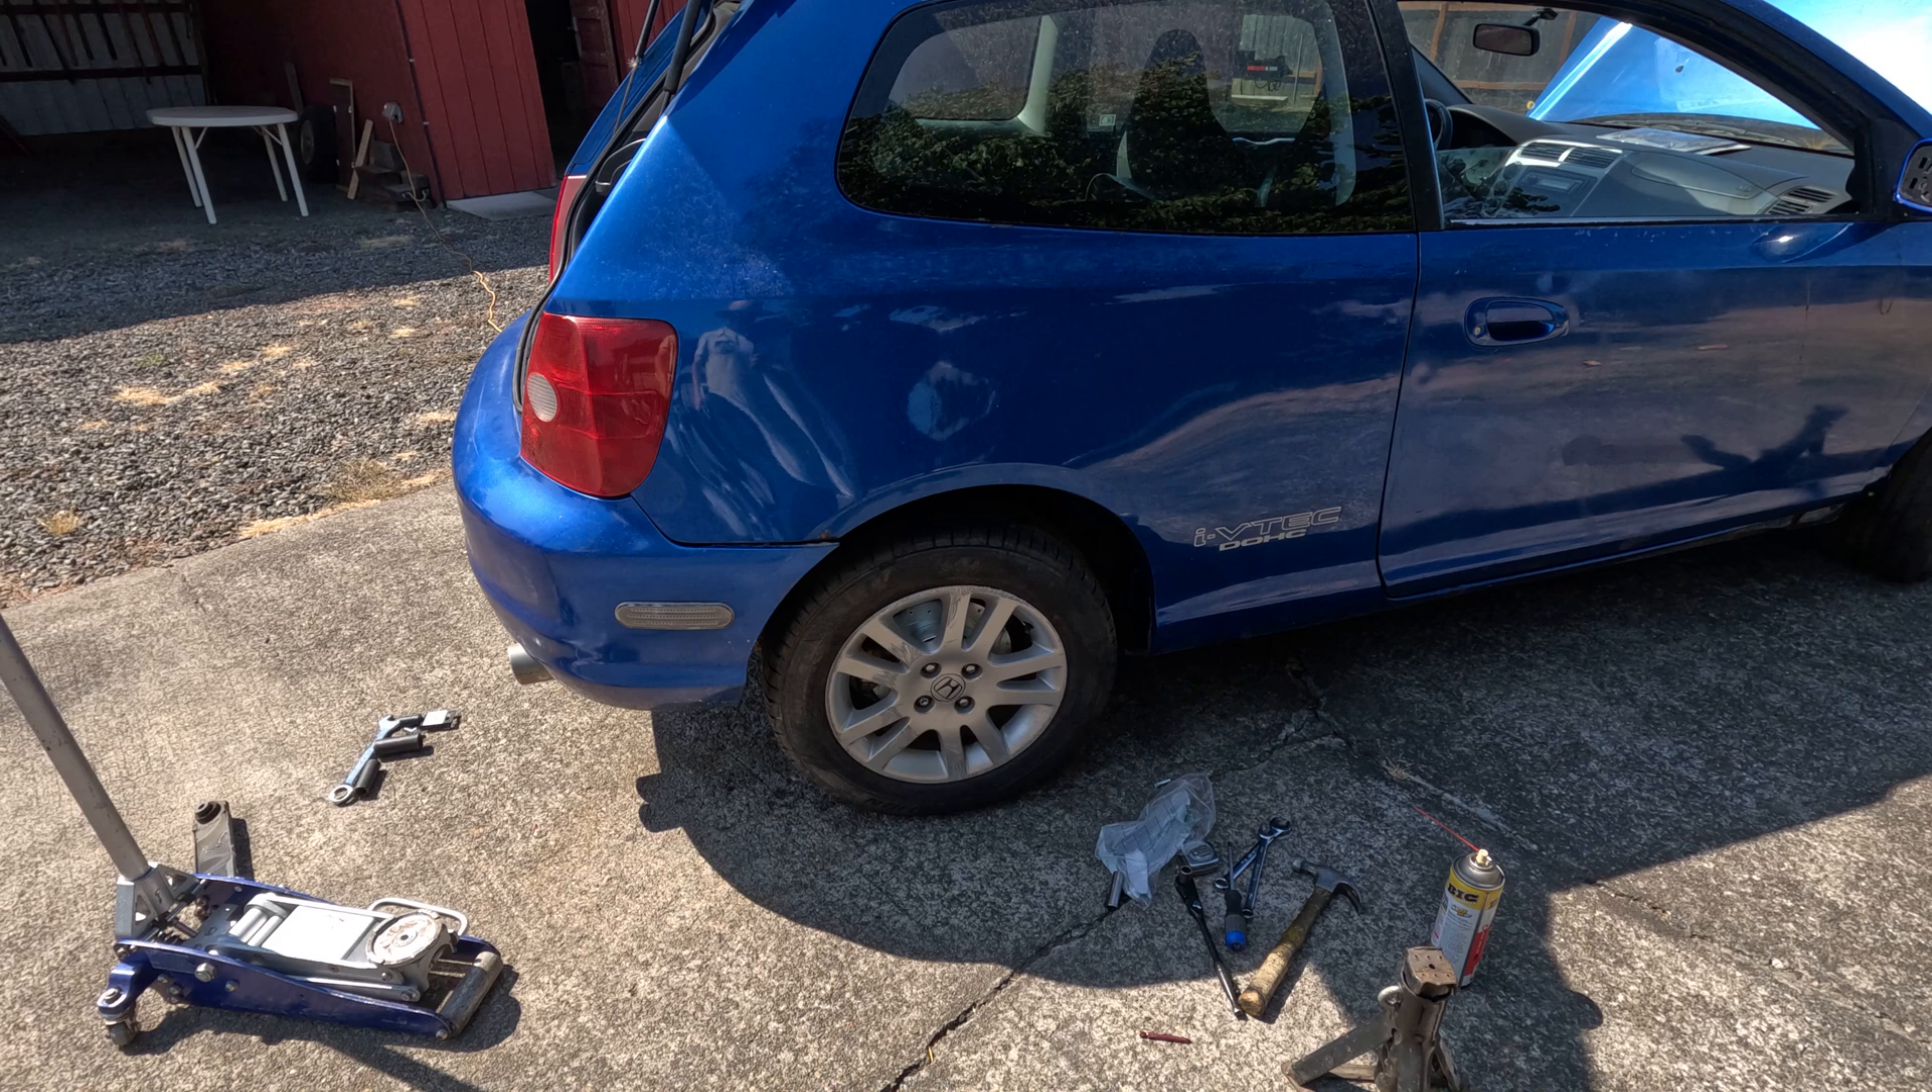I already threw the wheel back on.